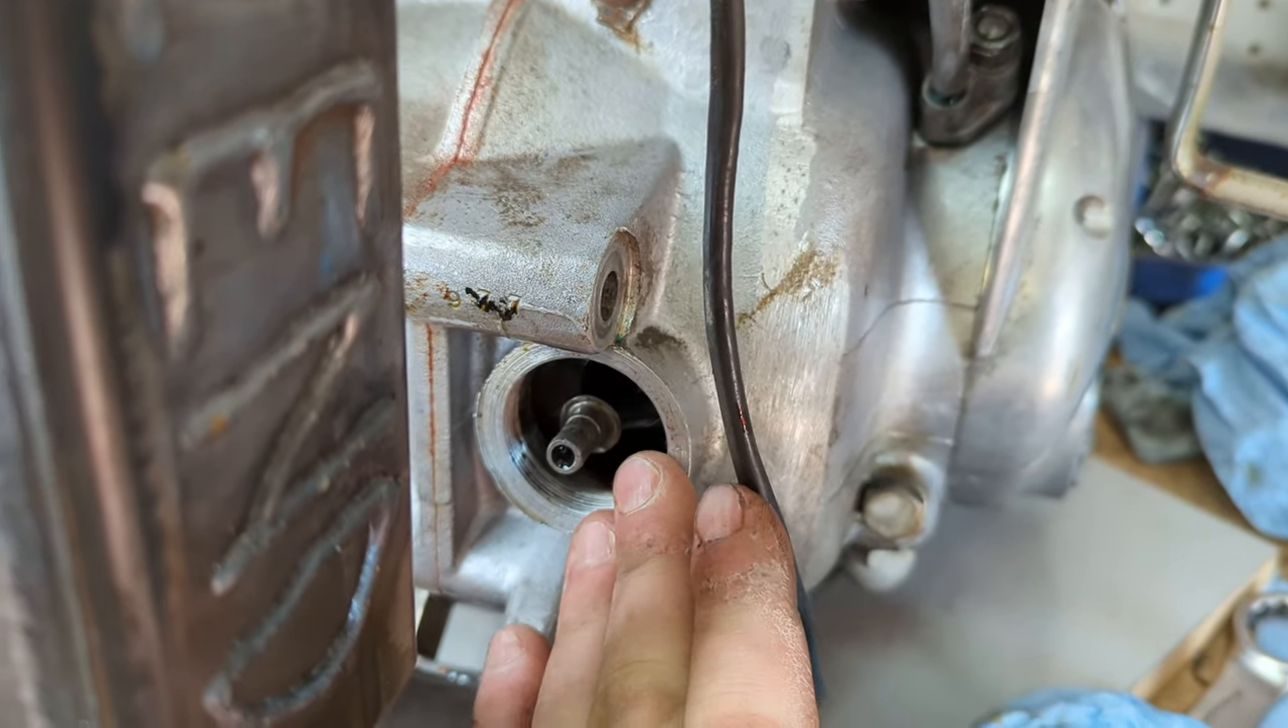I also cleaned out the drain but I'm not going to put the cover on yet.